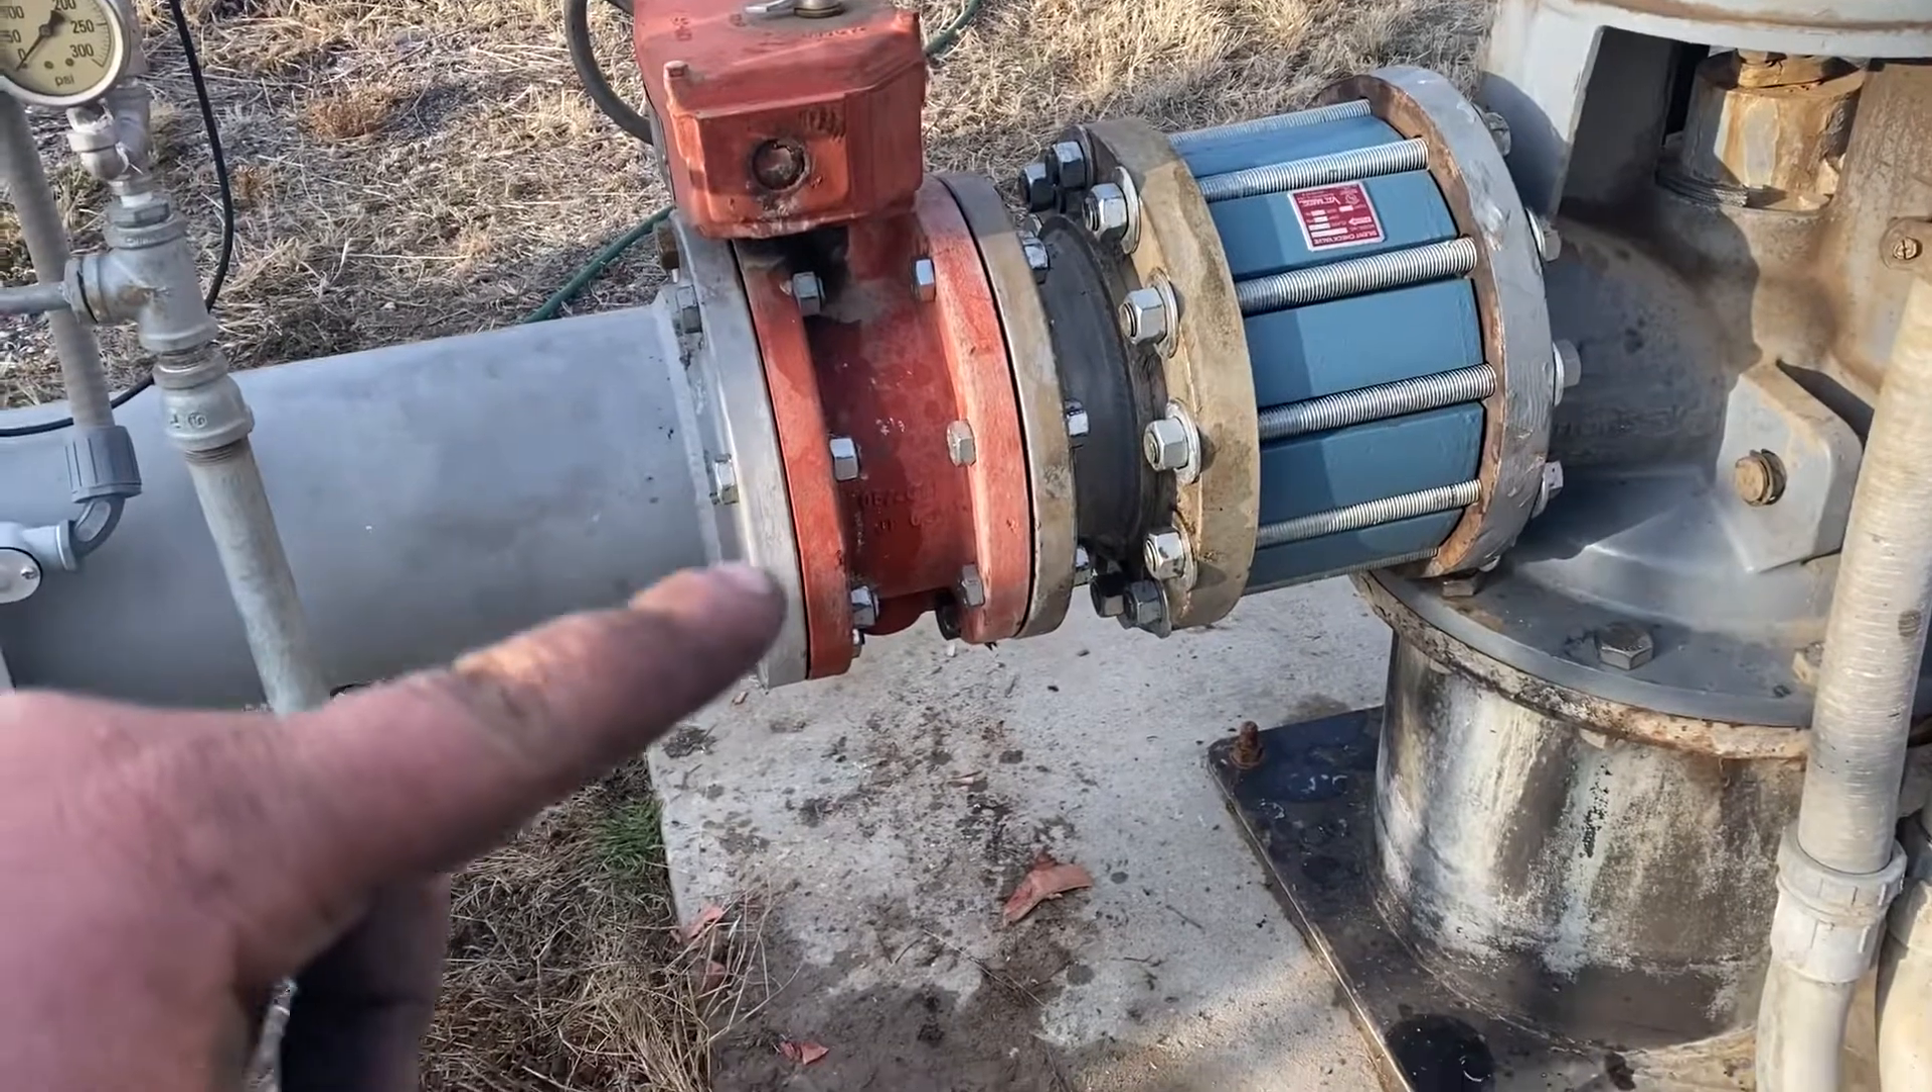I got the butterfly put back in.